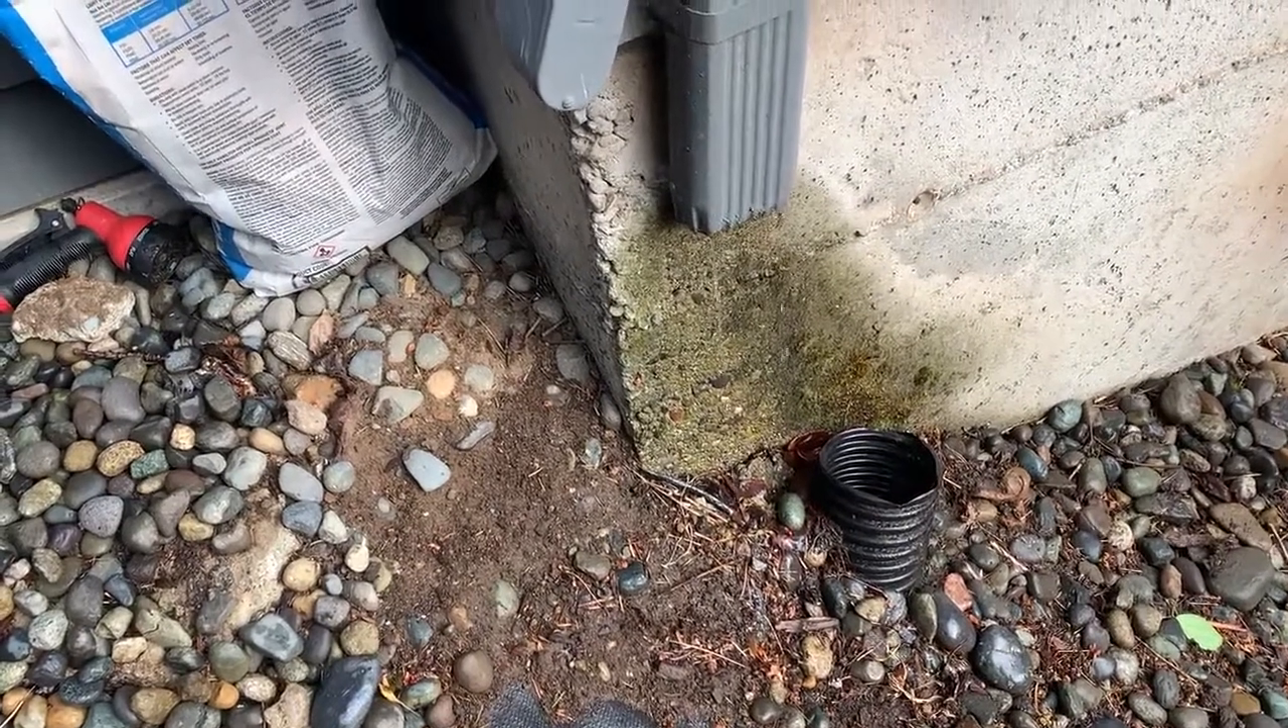So if you can see on this one, the downspout is collecting the water from the gutter here and moving it down towards the drainage, but is not completely in the drainage there.